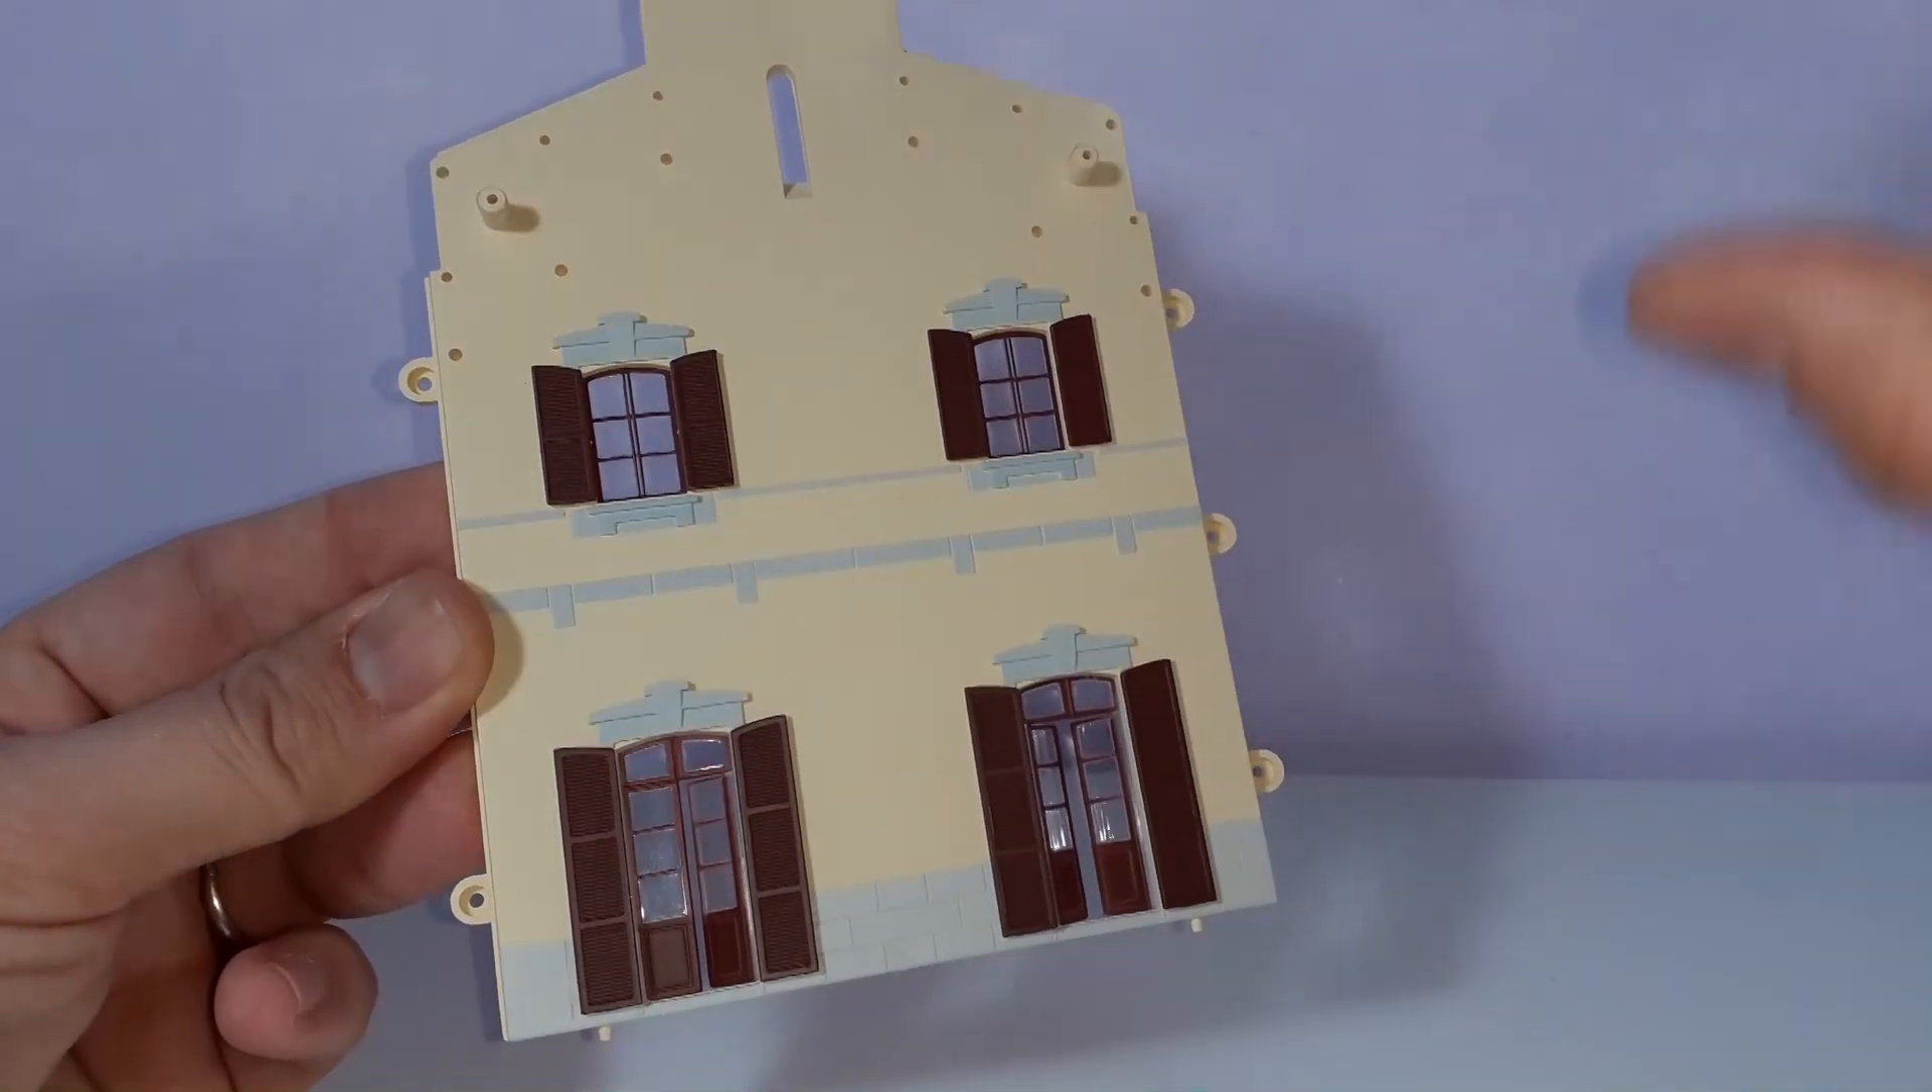Ecco come si presenta la facciata della stazione Isel dopo che abbiamo assemblato le due finestre con le persiane e le due porta finestre con le relative persiane.